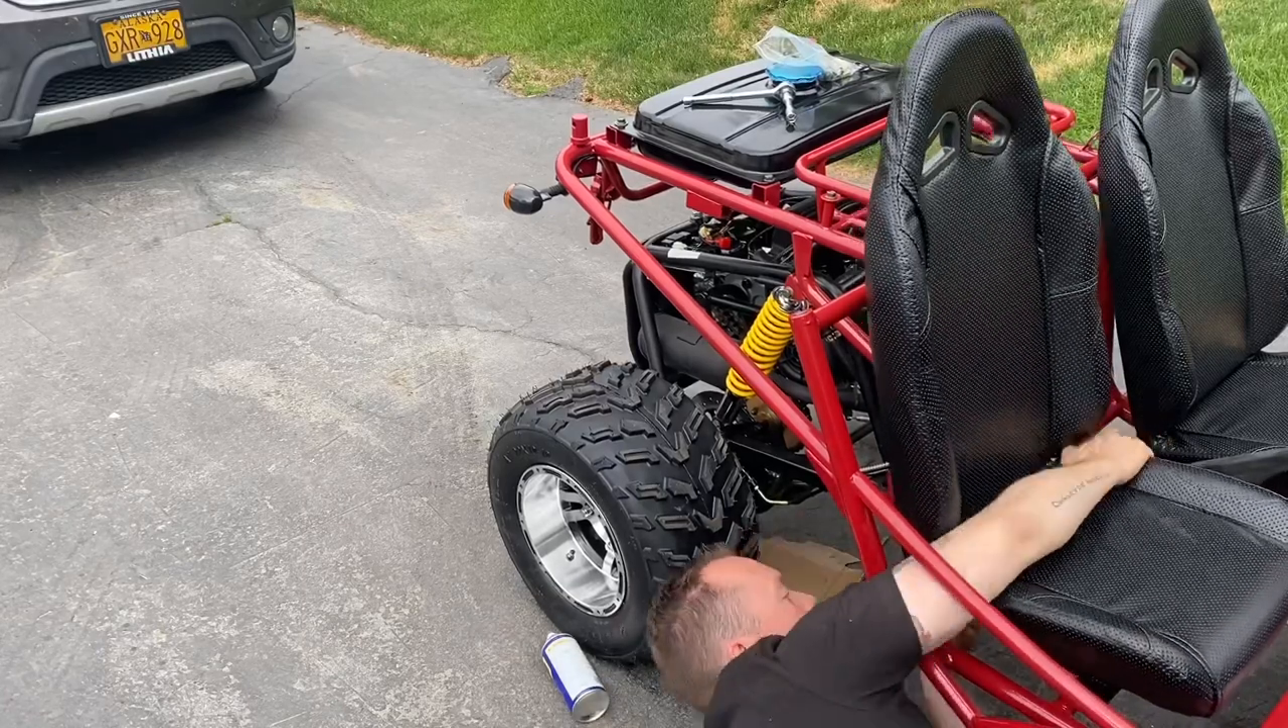Now, I would say at this phase, after the seats are put on, basically everything is done except the roll cage.